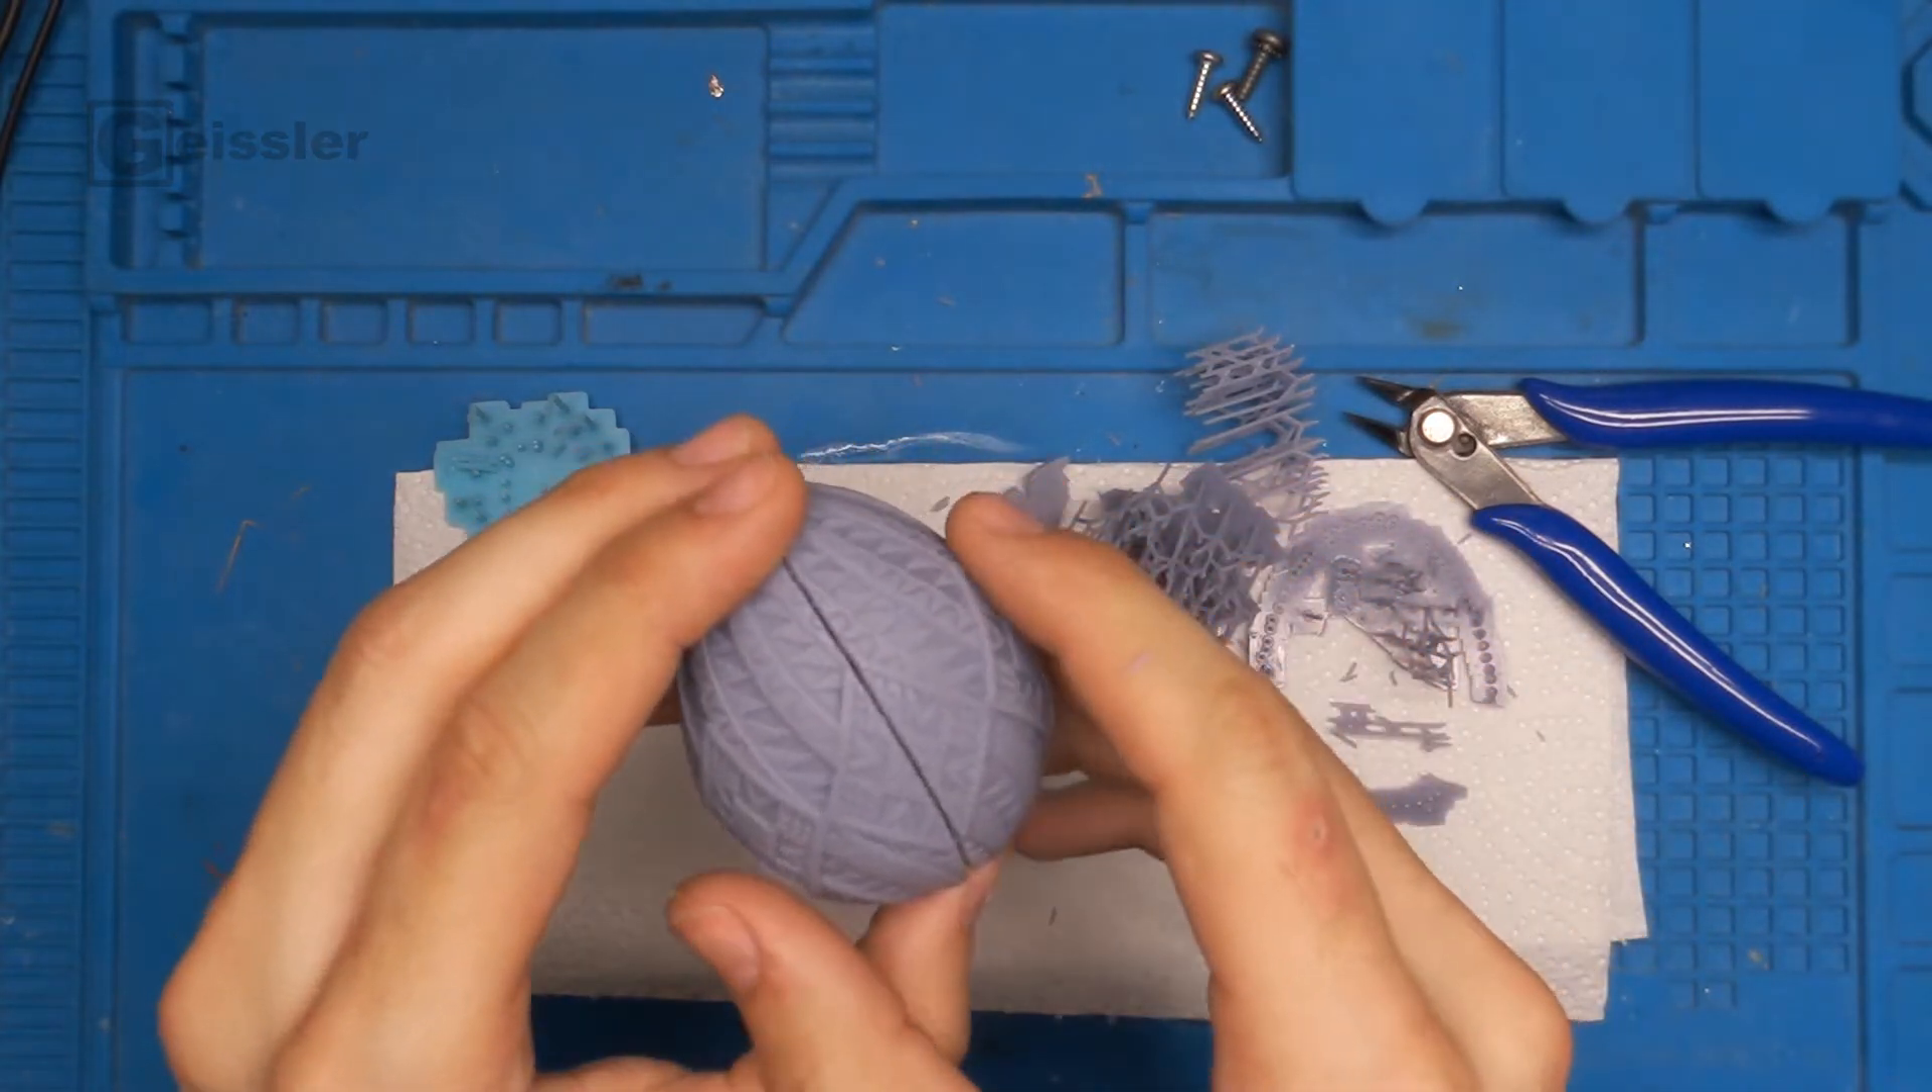The two sides fit together almost perfect. A bit of sanding to remove the gap.